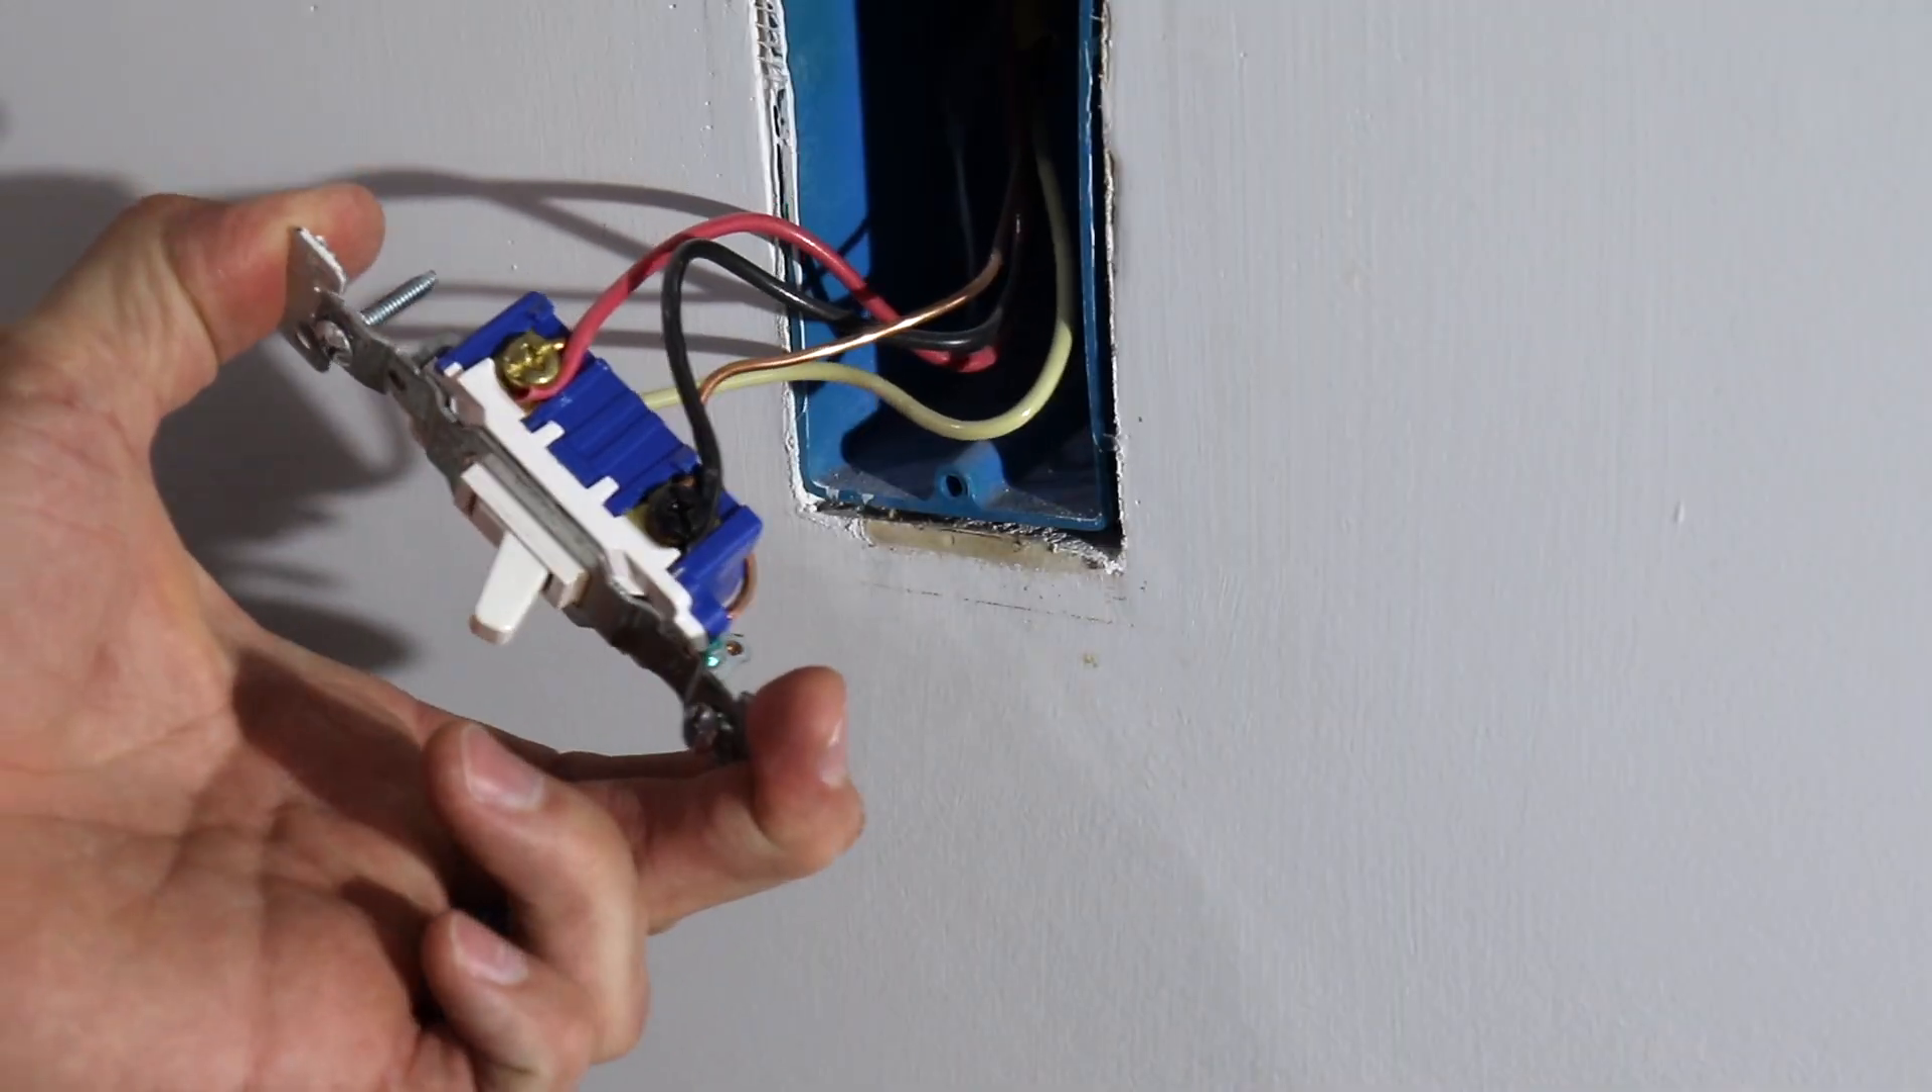All right, so now we've got the switch removed from the box.